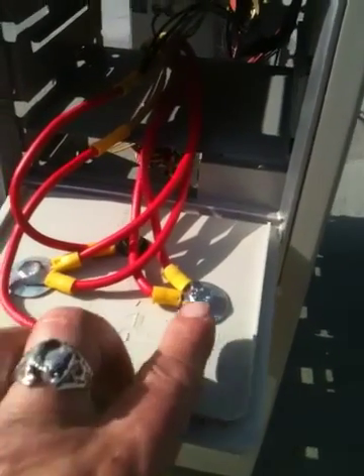So, when I pulled the door down, you can see all I did was I put a couple of bolts through here, and then attached the appropriate wires.